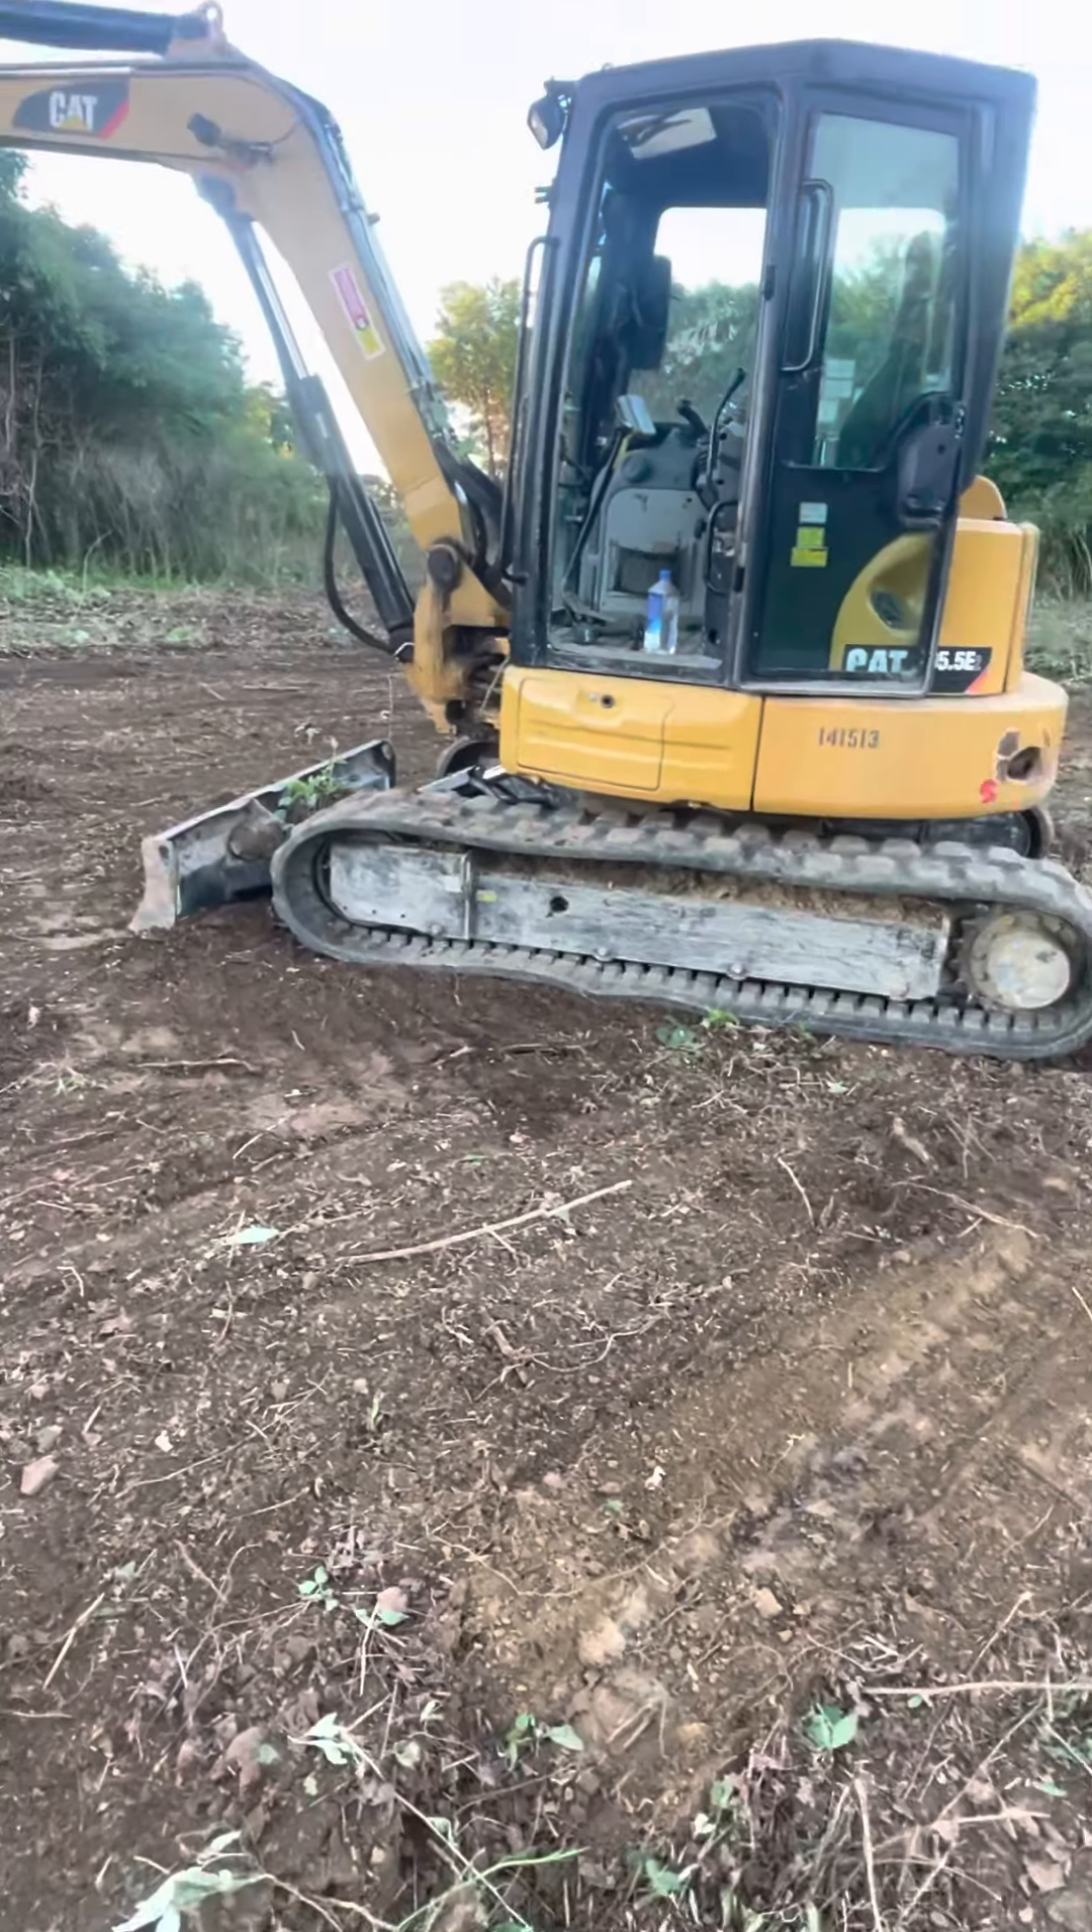This track come off on the front so i did get it back on.